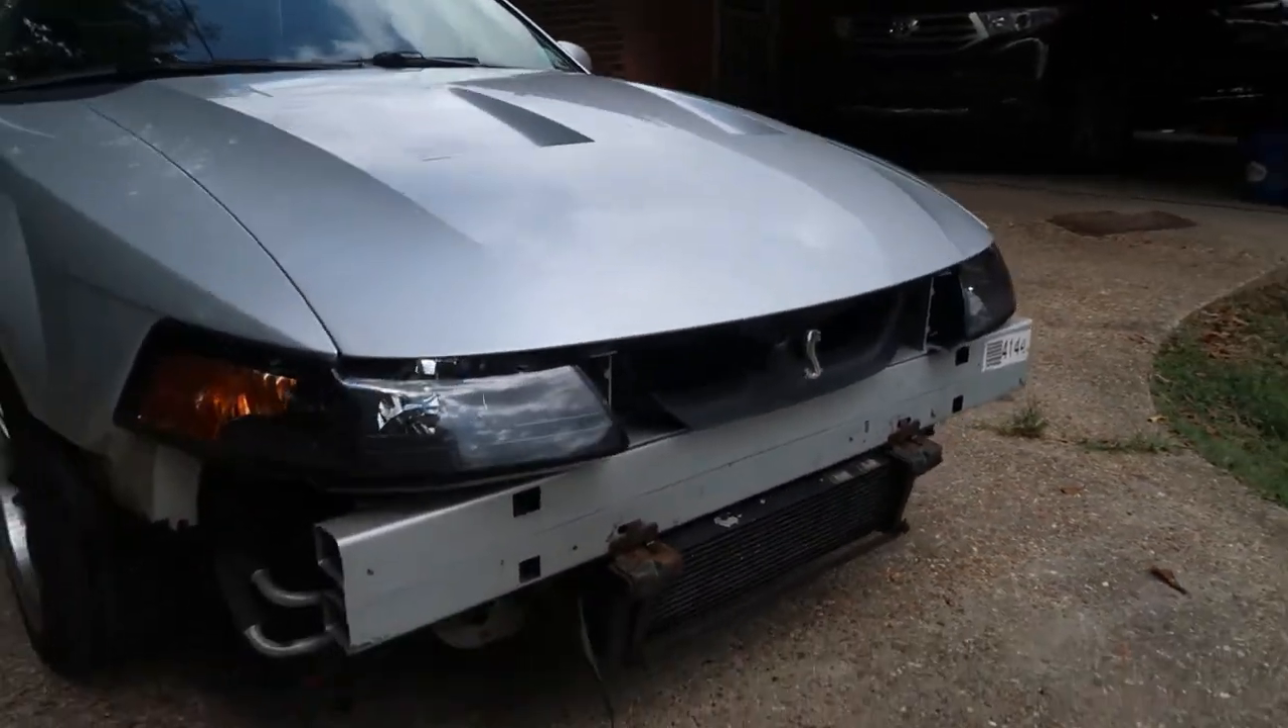You're probably wondering why I have my bumper off right now.